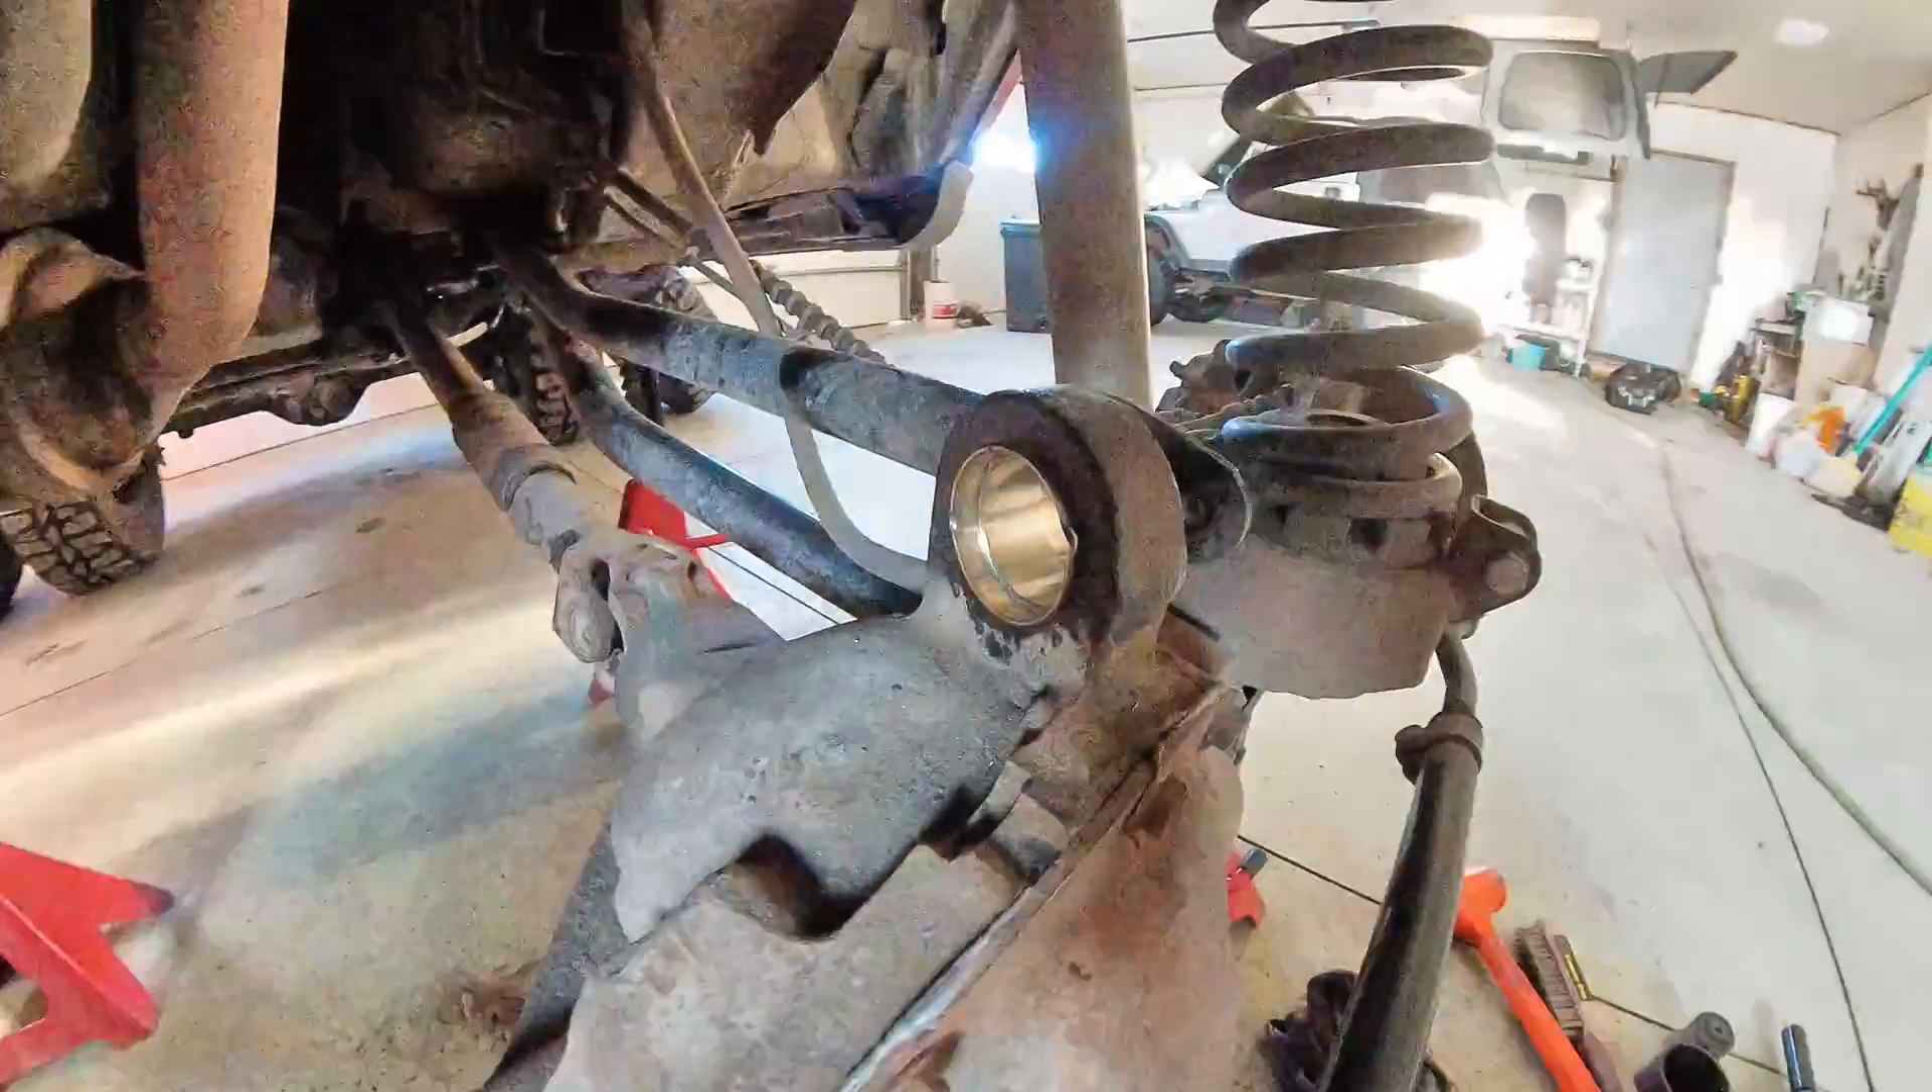Alright, now we have the sleeve pressed in.